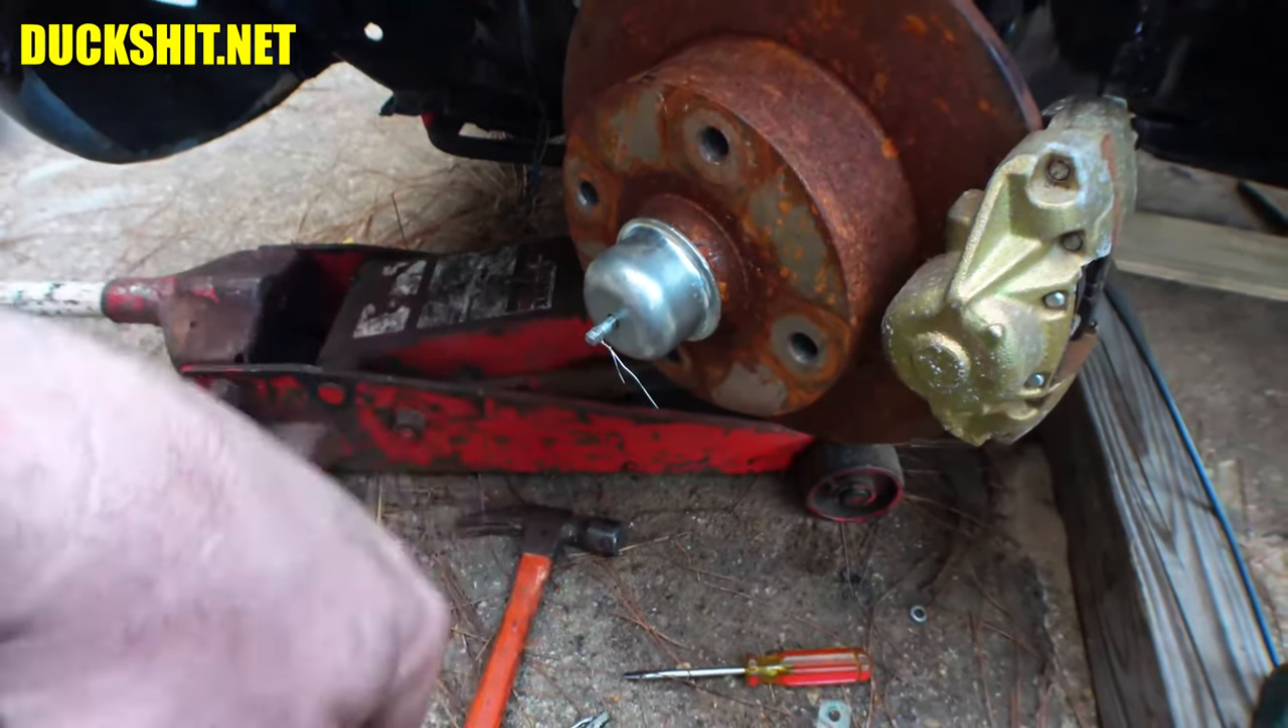We got the bearing cover on here.